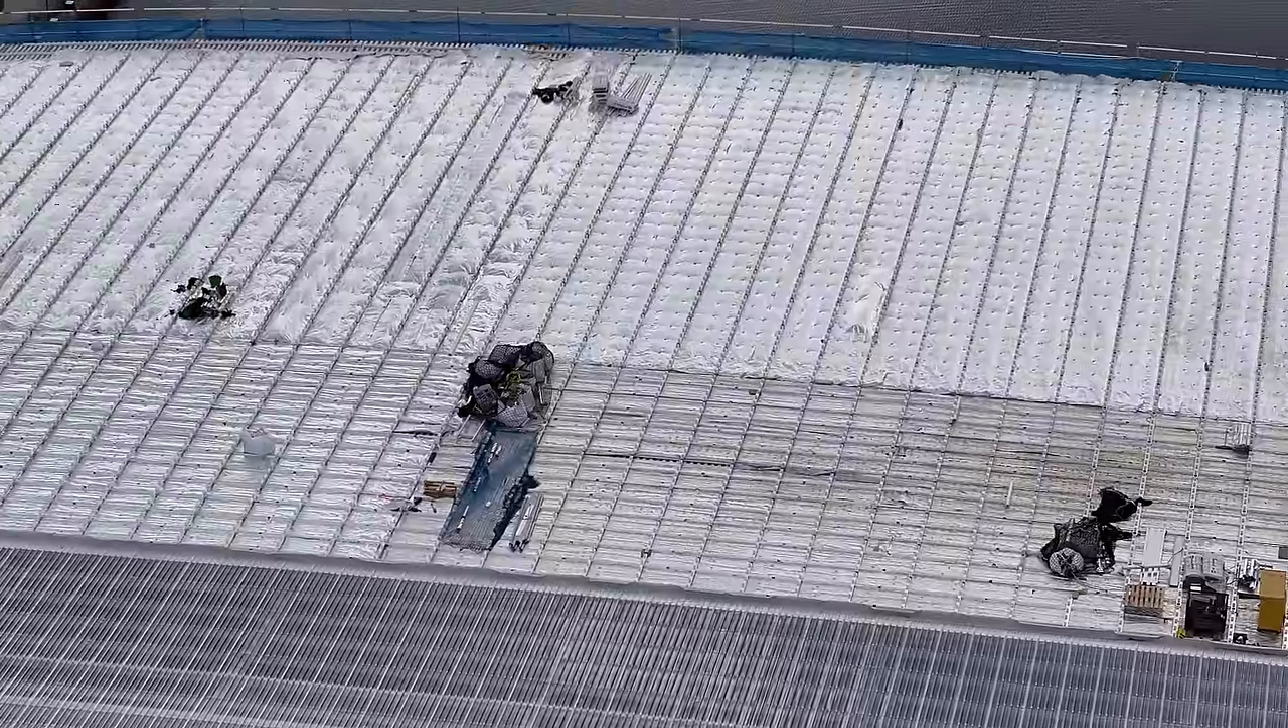So they're definitely nowhere near installing solar panels on the roof, as yet, Craig.